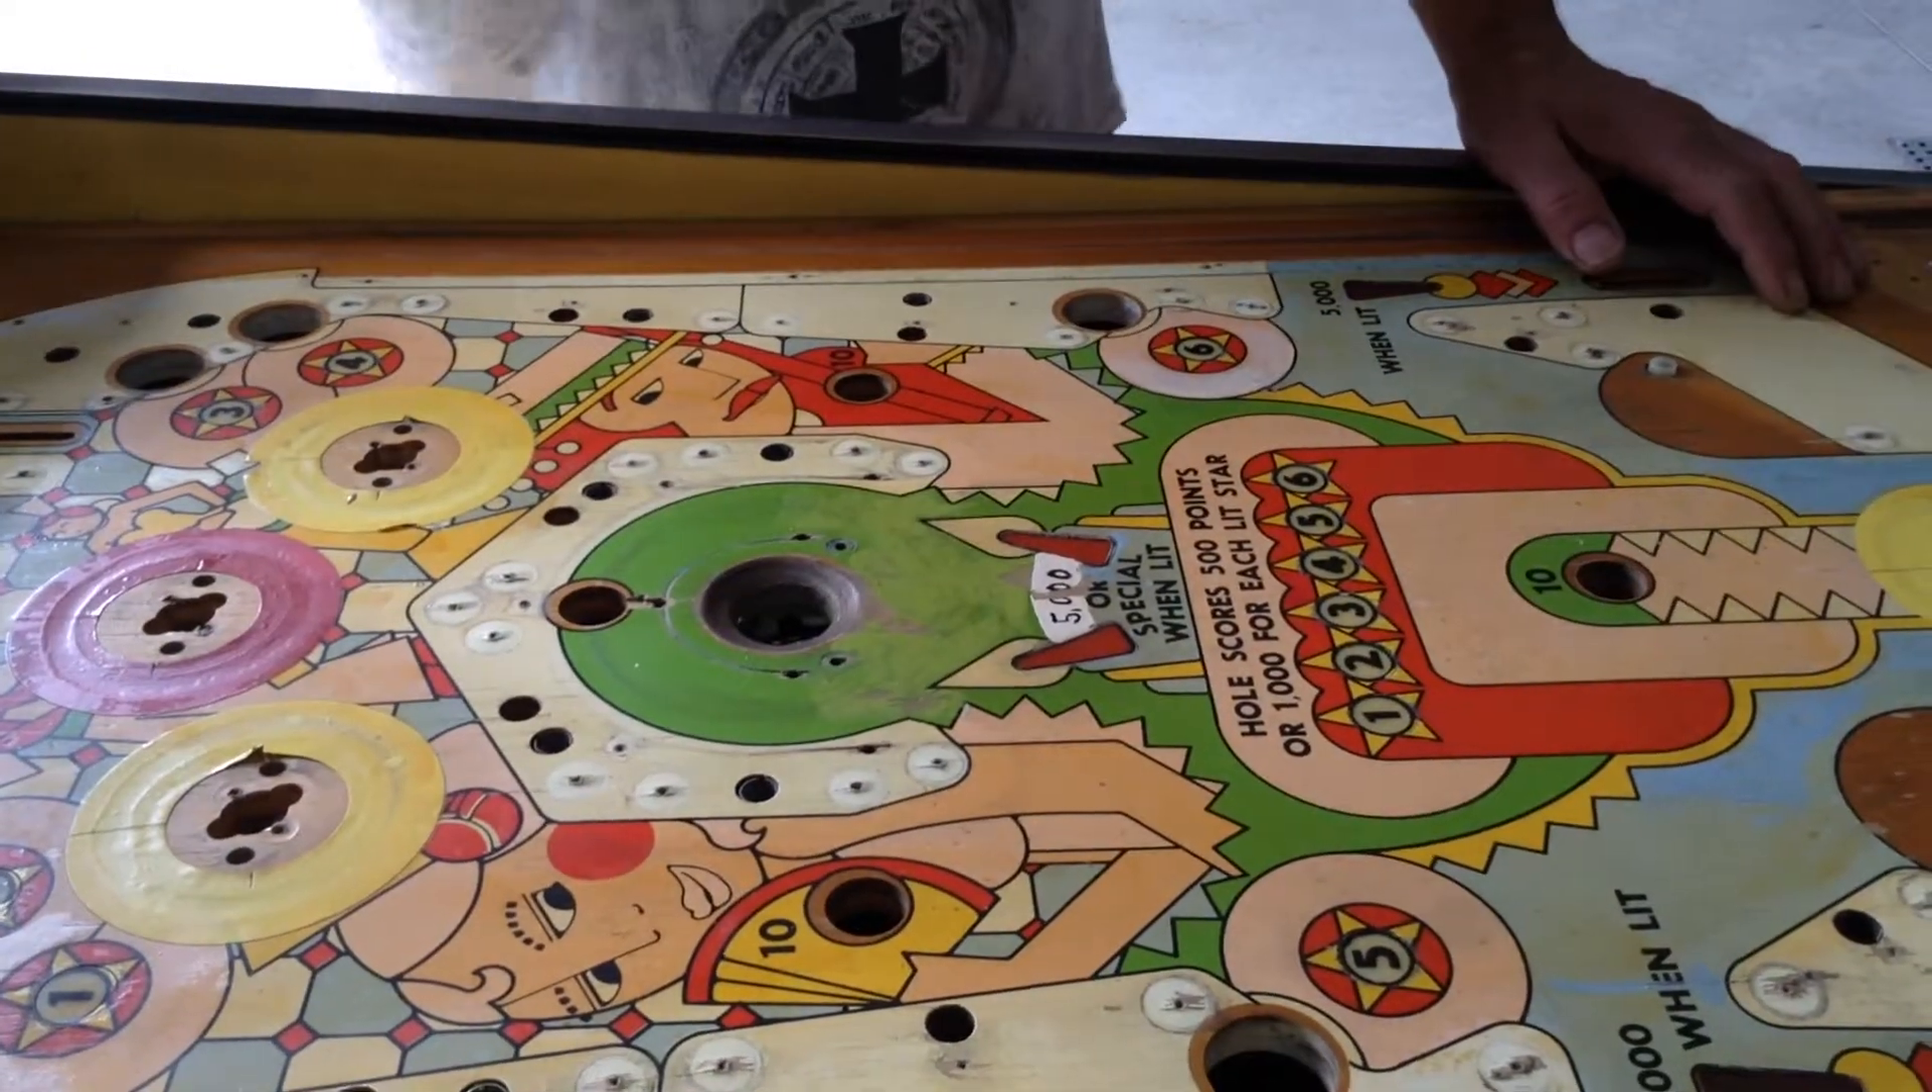I removed all the pieces from the play field.